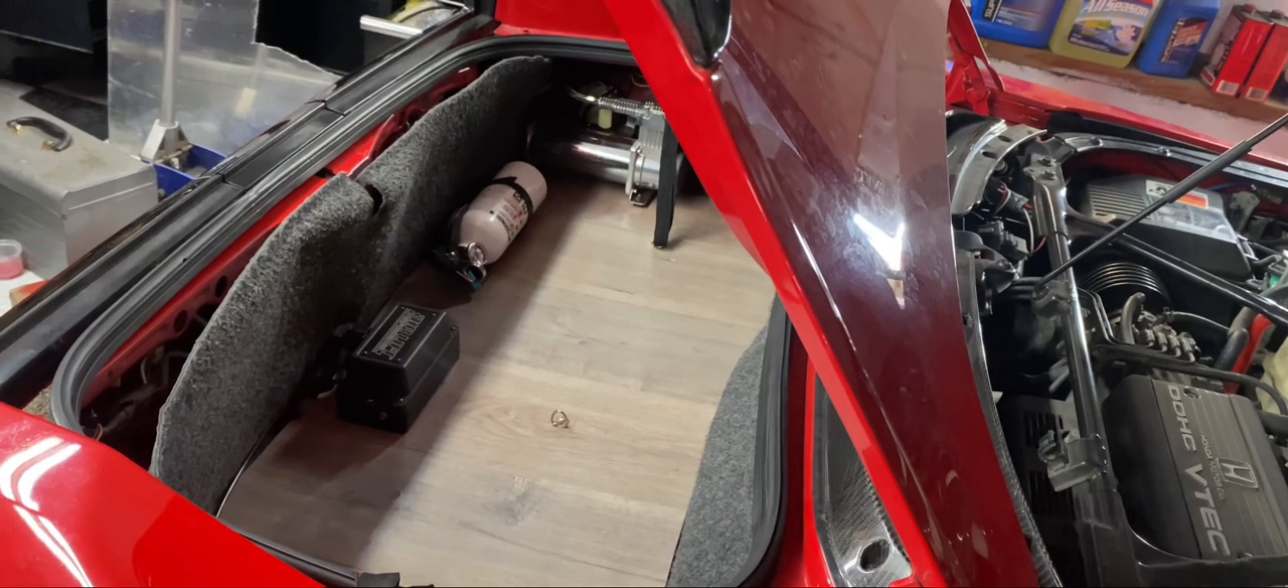And now i have my uh floor set back in.